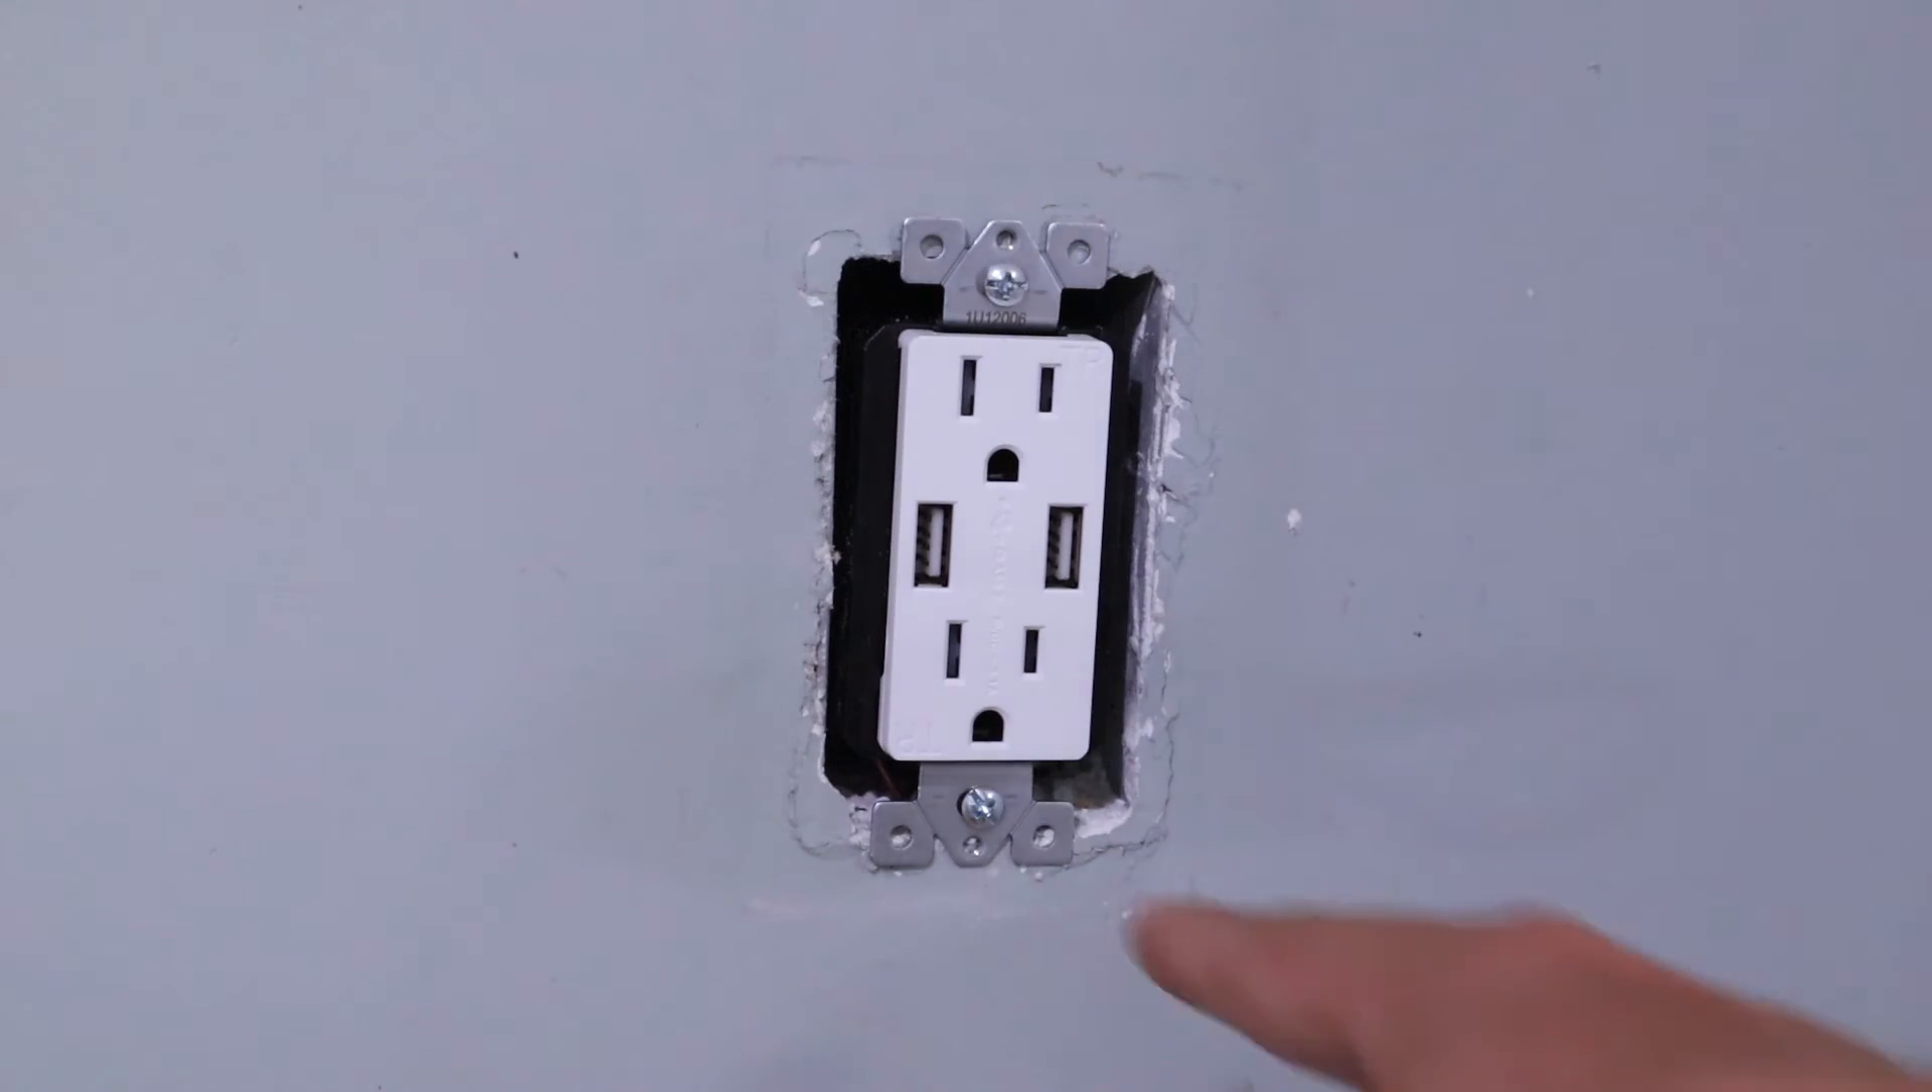All right so now that everything's been connected and the outlet is screwed down i like to make sure everything works before i put the cover on it.